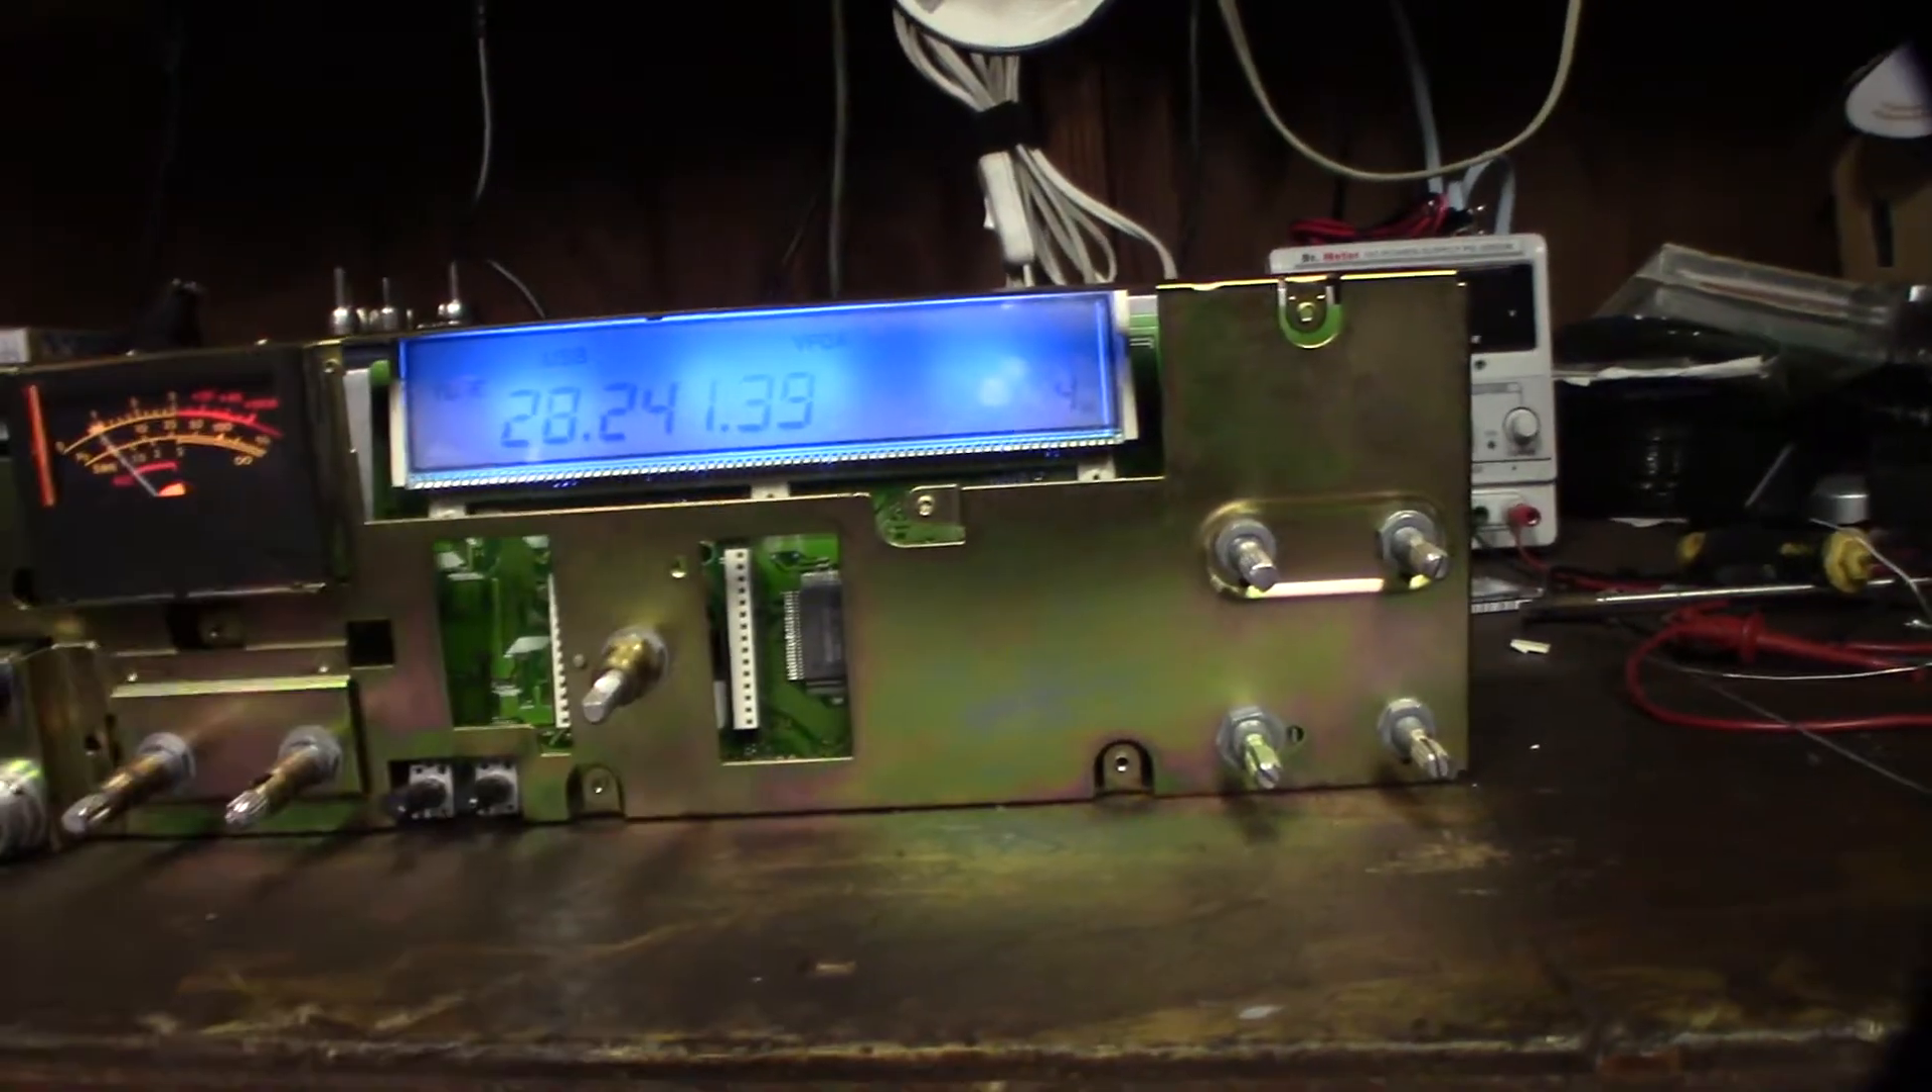All right guys man I can't believe I got that LCD back on there.